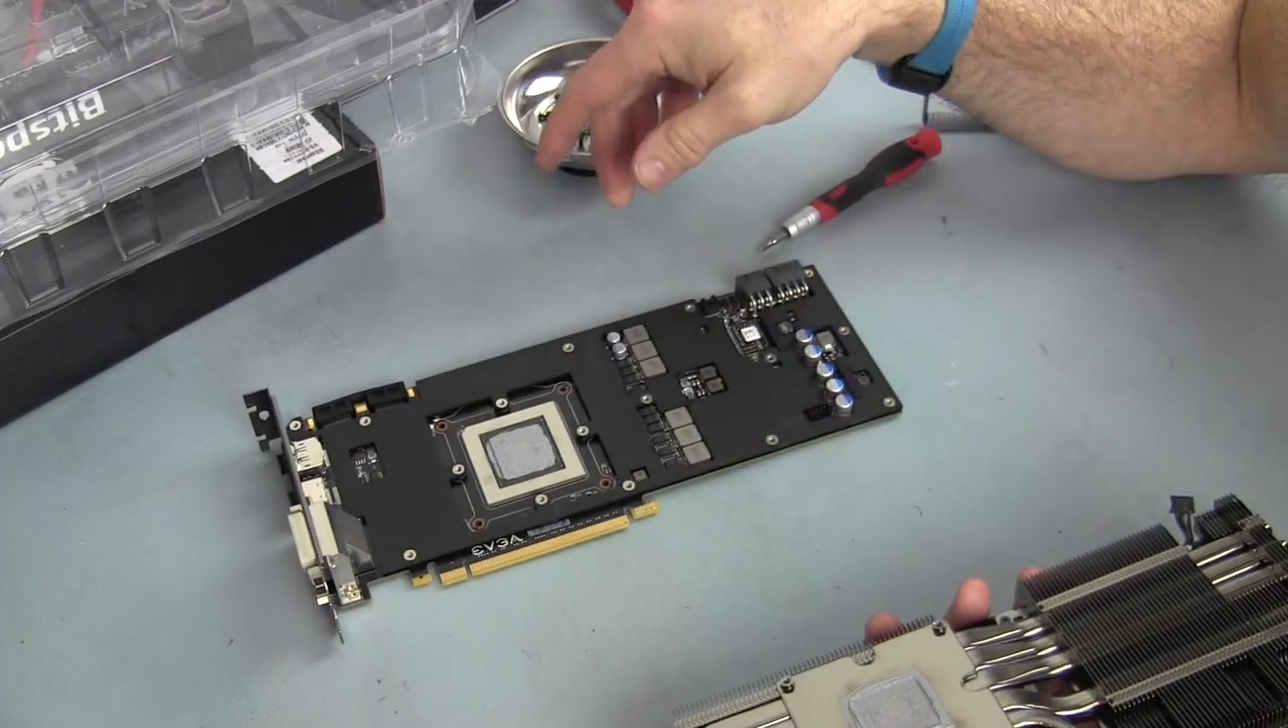So i have all right now as you can see this cooler has another plate that's laid here on top of the pcb and i believe that is also going to have to be removed.